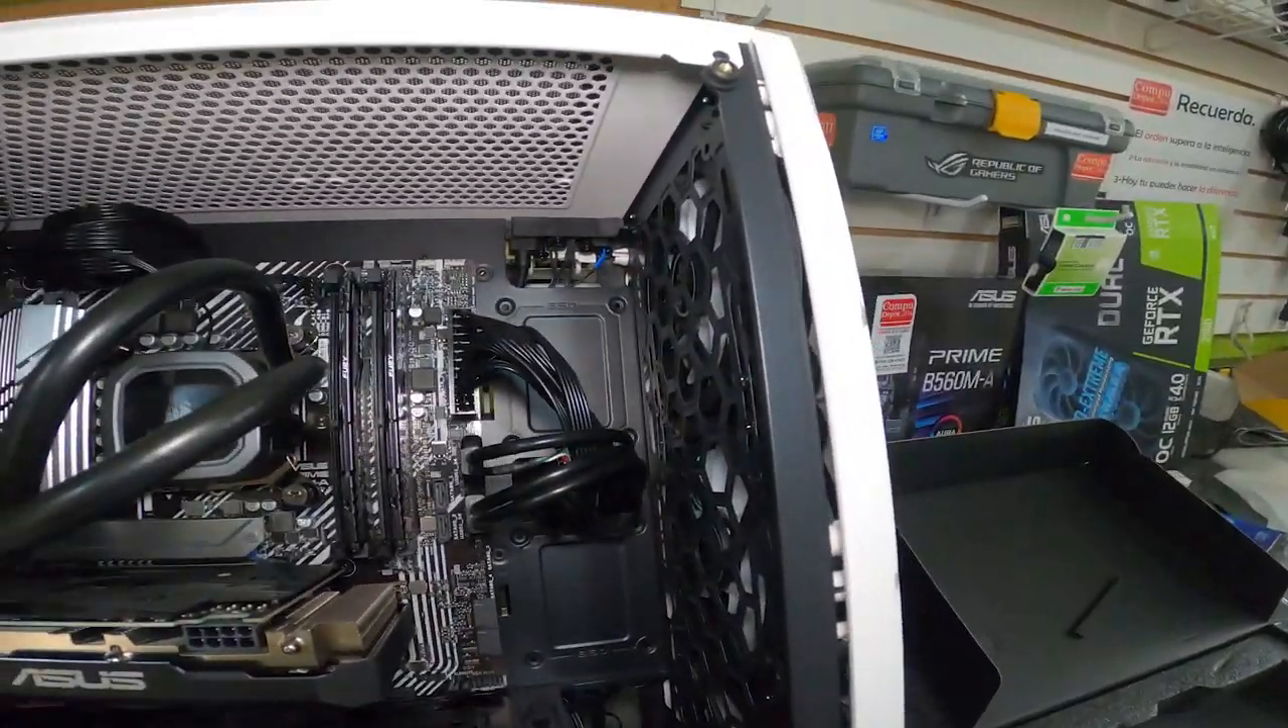Aquí falta la tapa de cristal.